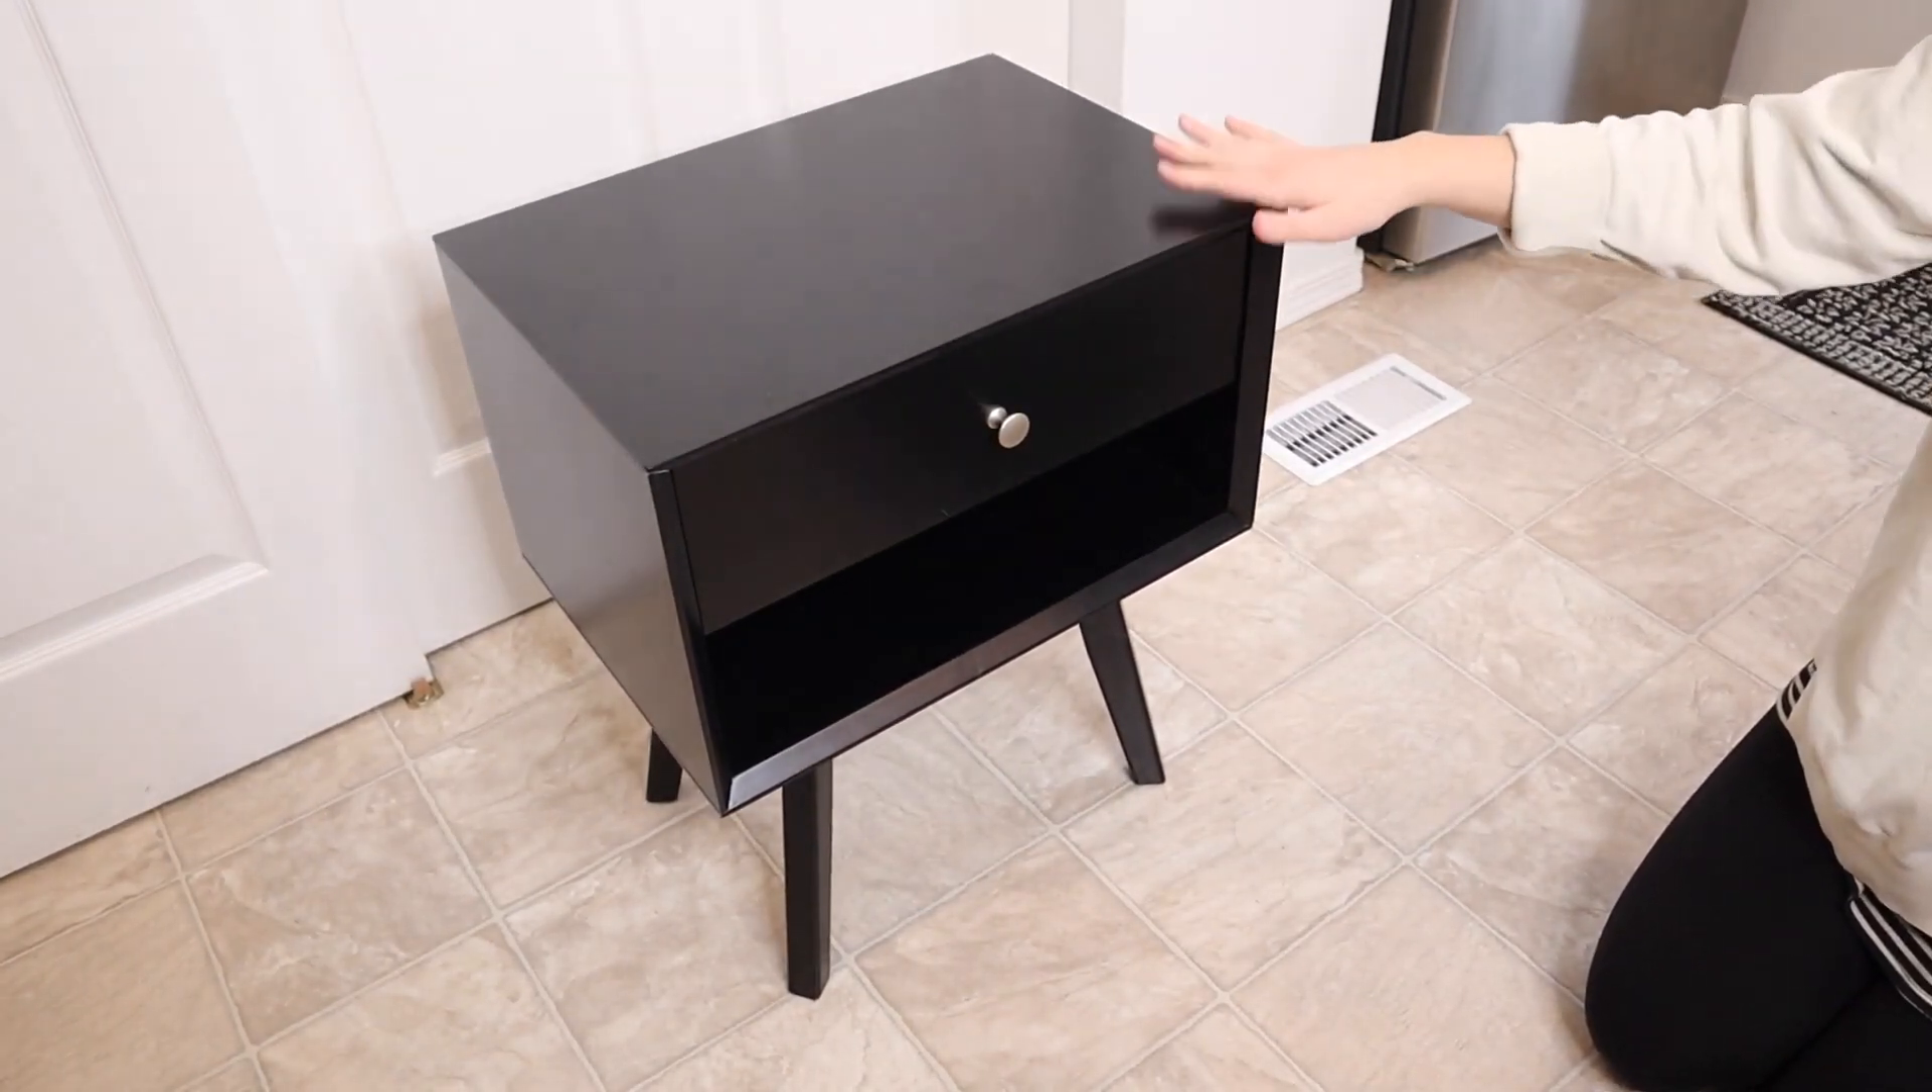So as you can see we just finished assembling this nightstand and I just think it looks so nice.